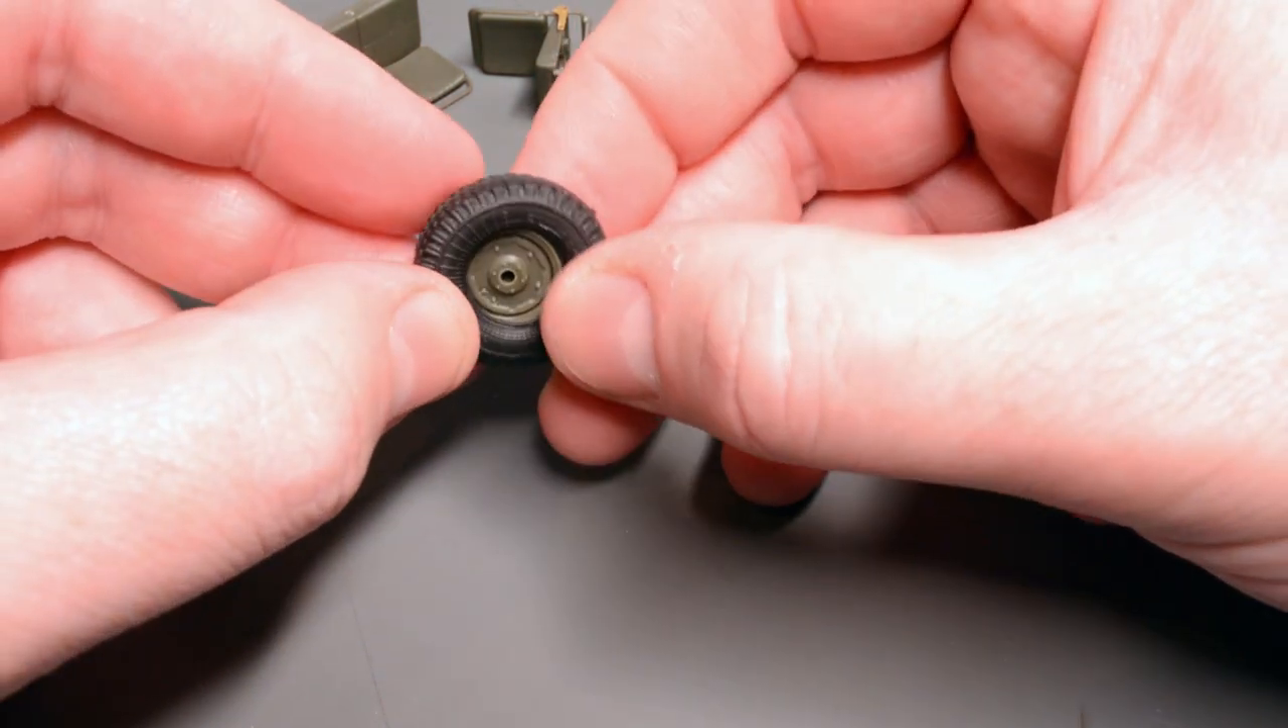Once the wheels had fully cured I pressed the rubber or vinyl tyres onto them and I was pleased to see that they fit perfectly with no gaps around the outside whatsoever.